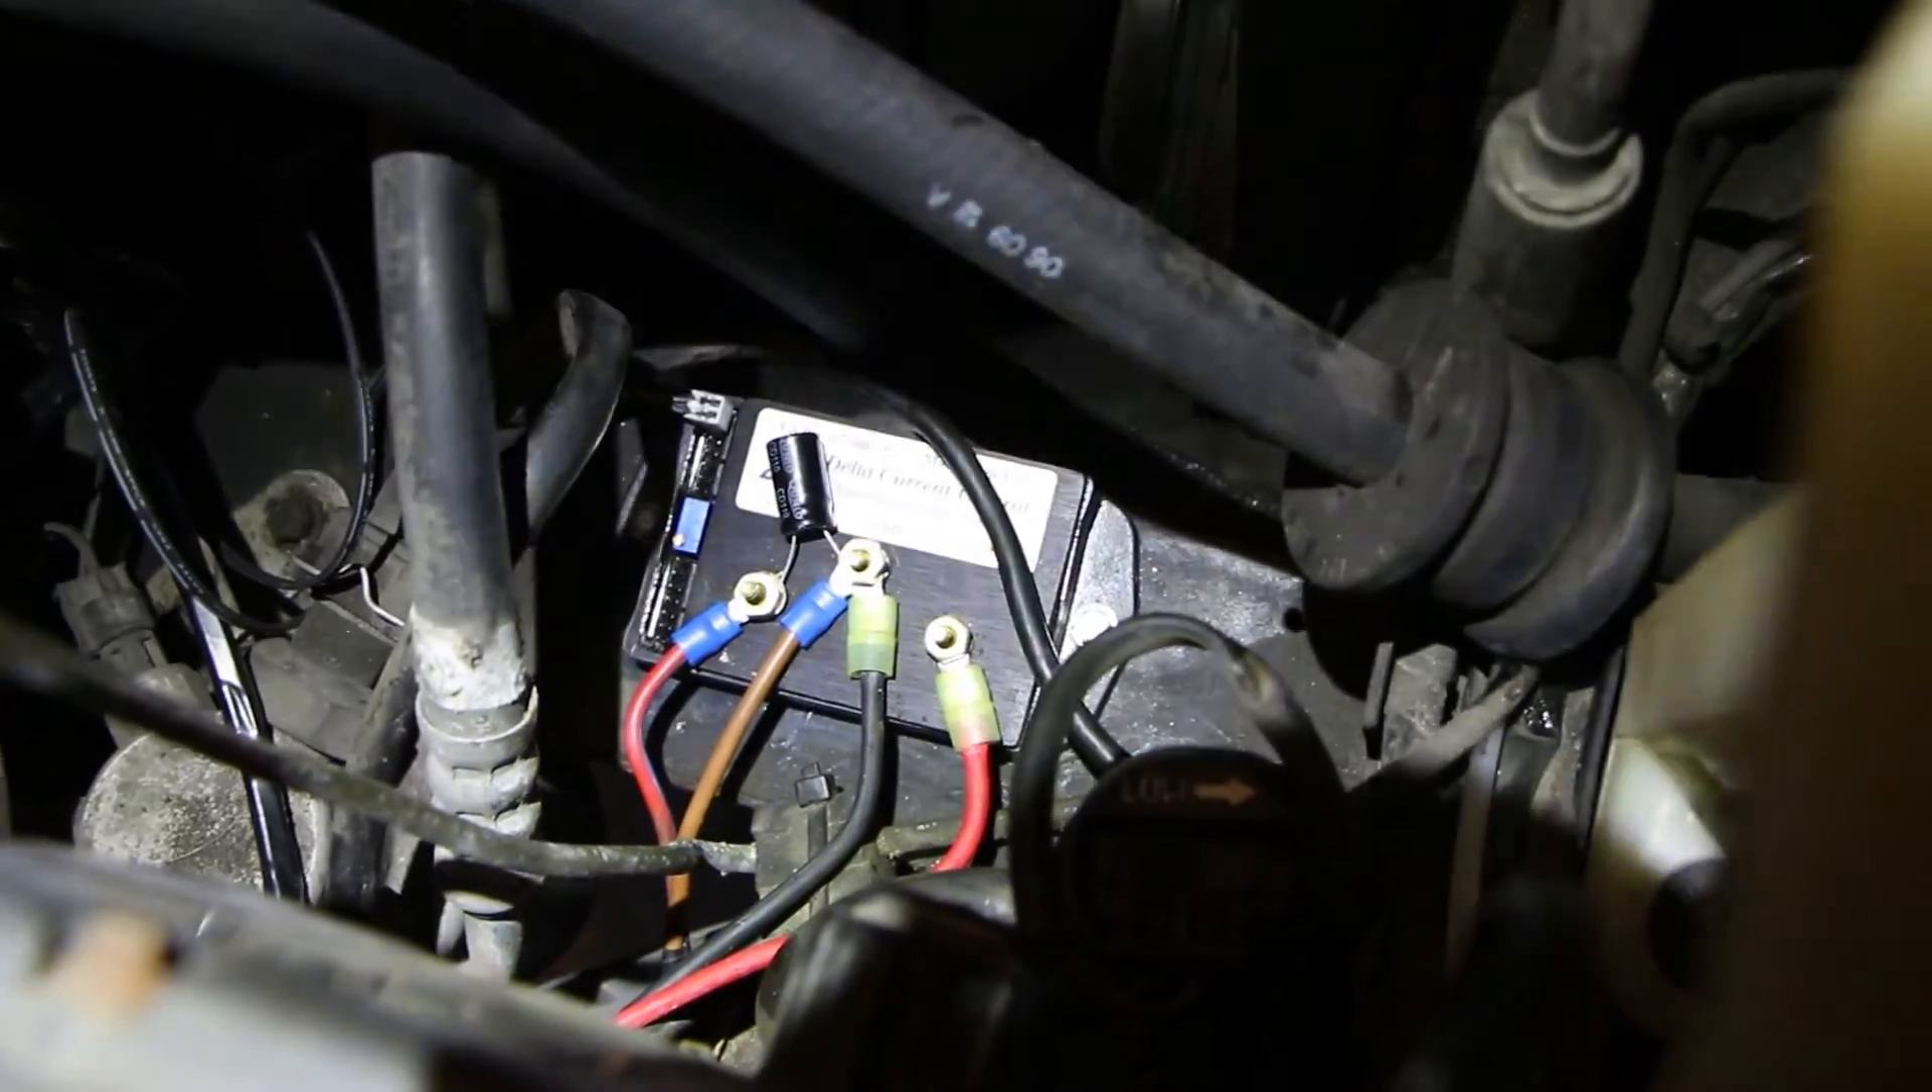So, I've got the controller wired in. As you can see, the middle is the ground.